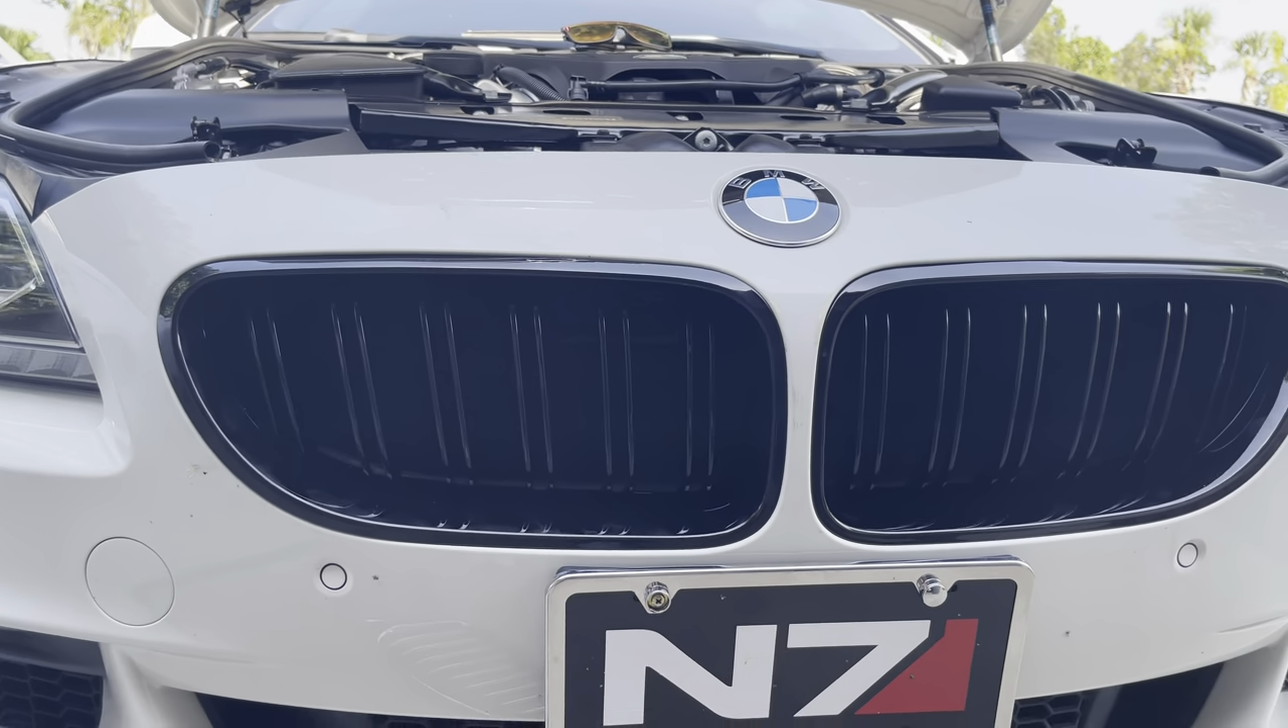Literally take it get it on the right side first line it up just basically there you are gloss back black kidney grills on your f -13.